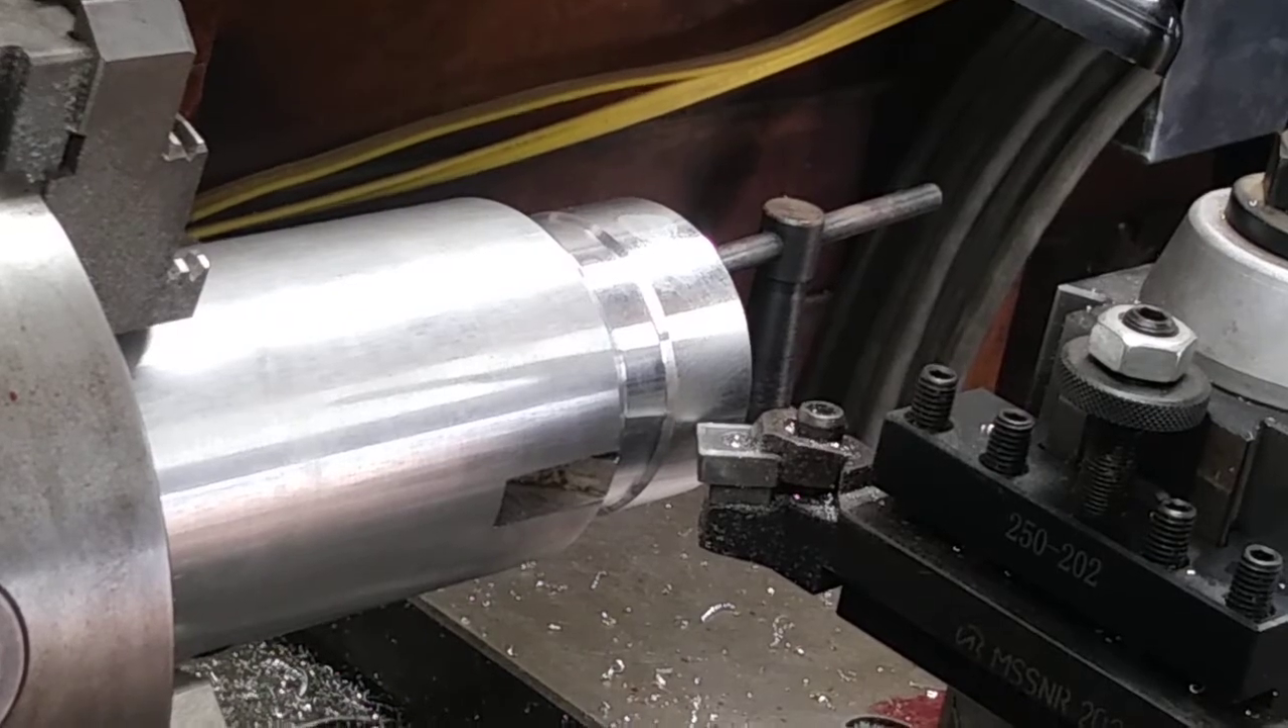I've mounted my turning tool.